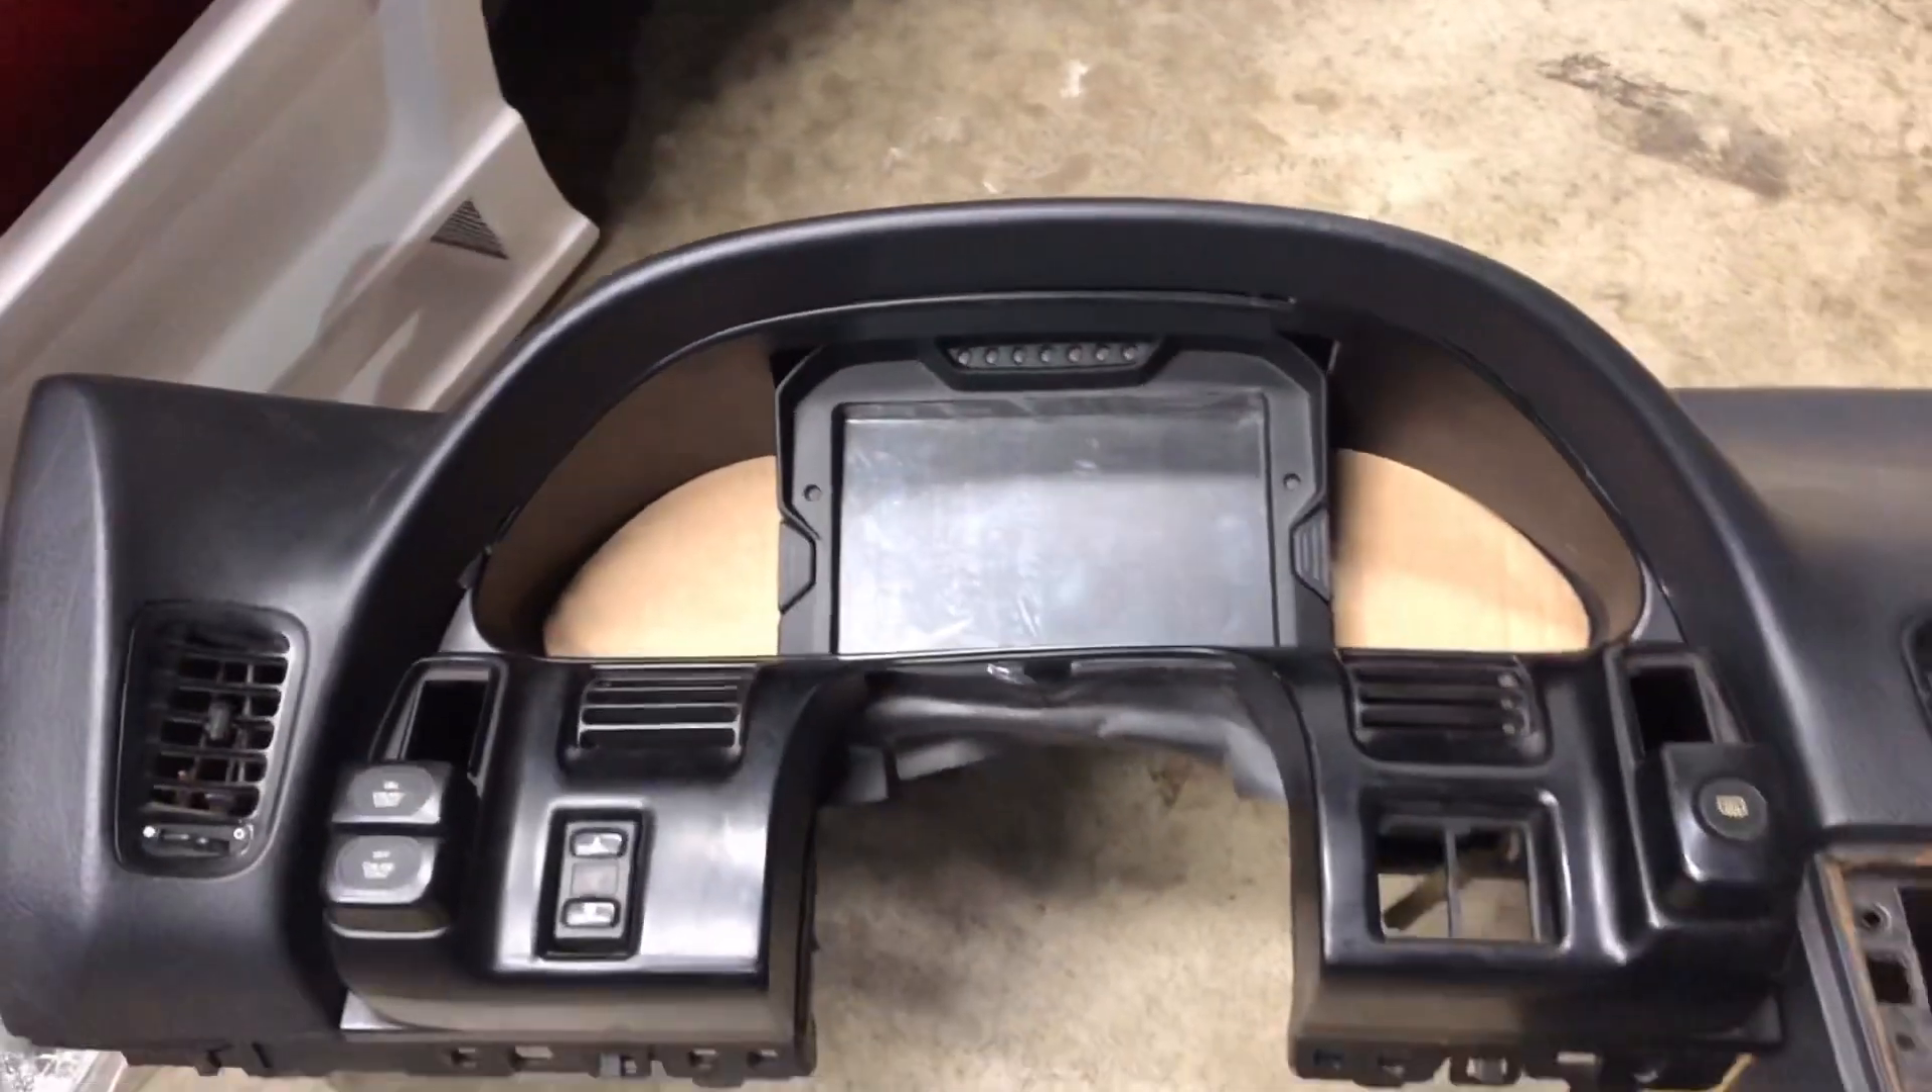From the seat you'll still be able to see the shift lights and then none of your screen is cut off either it runs just parallel with the dash.